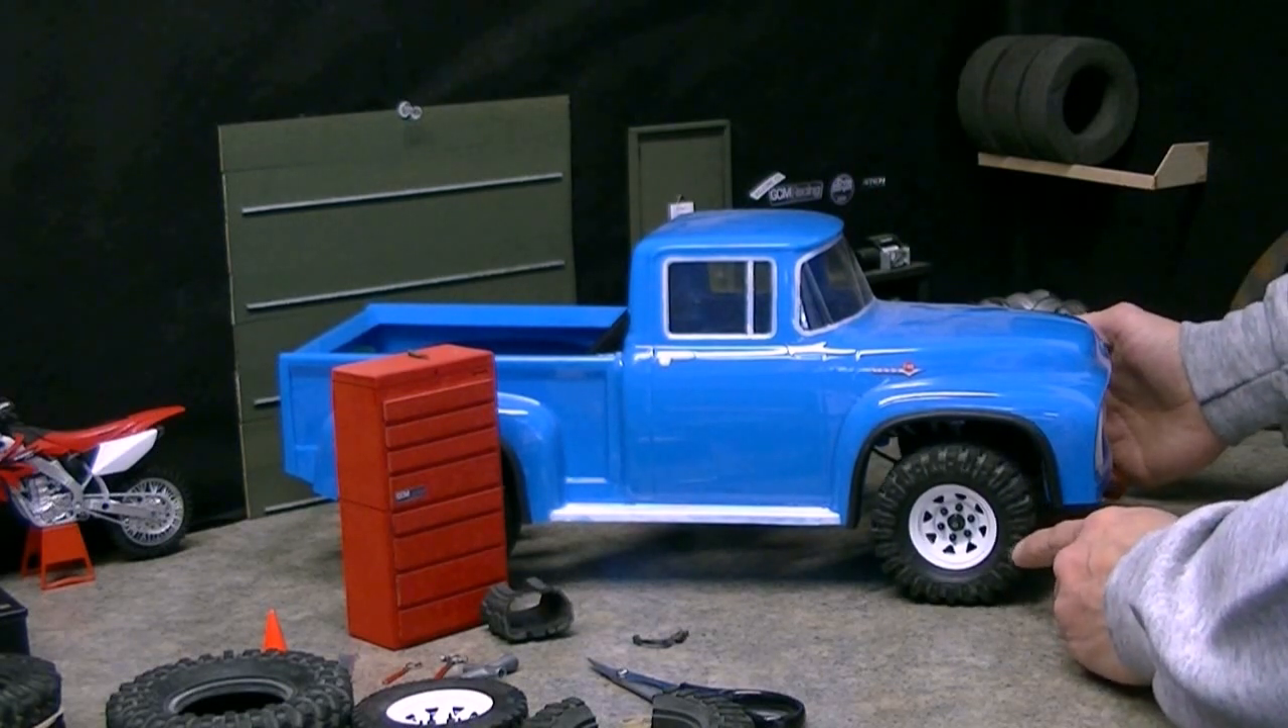So, we've got a nice off-road tire now. It fills the wheel well real nice.